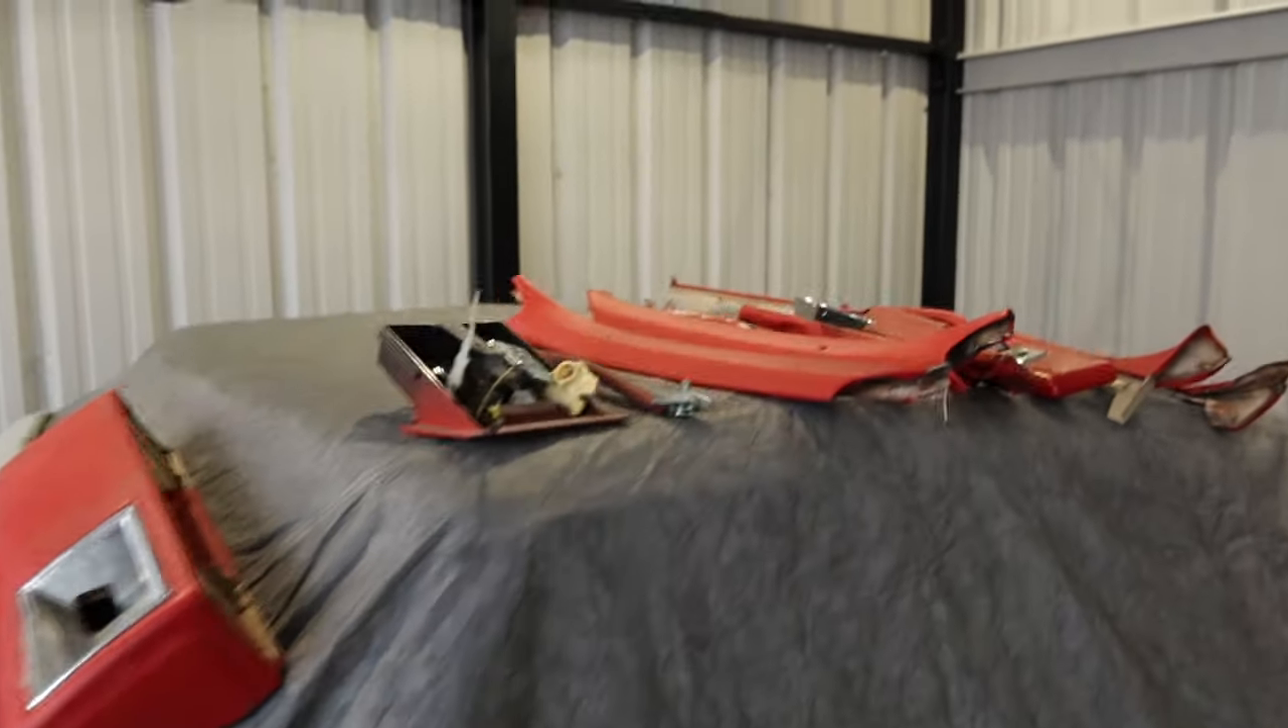All the interior pieces I still need to put back in there.